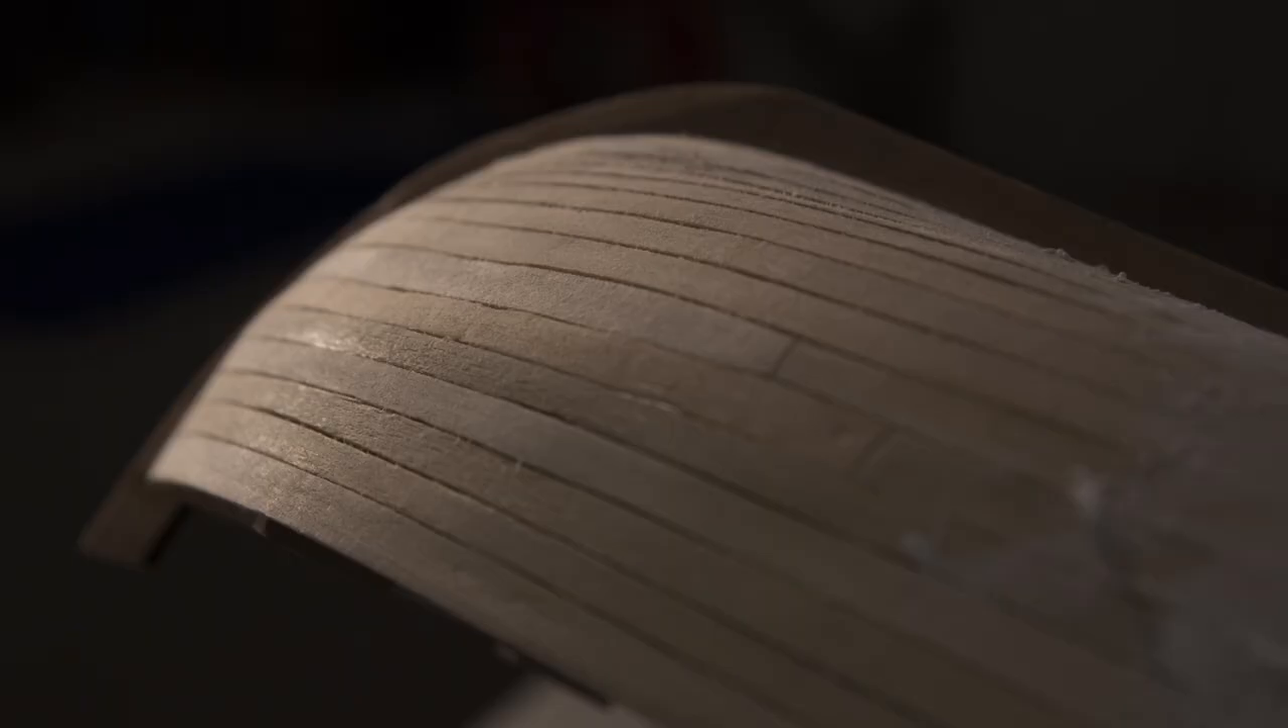But there still turns out to be gaps here and where the planks meet.